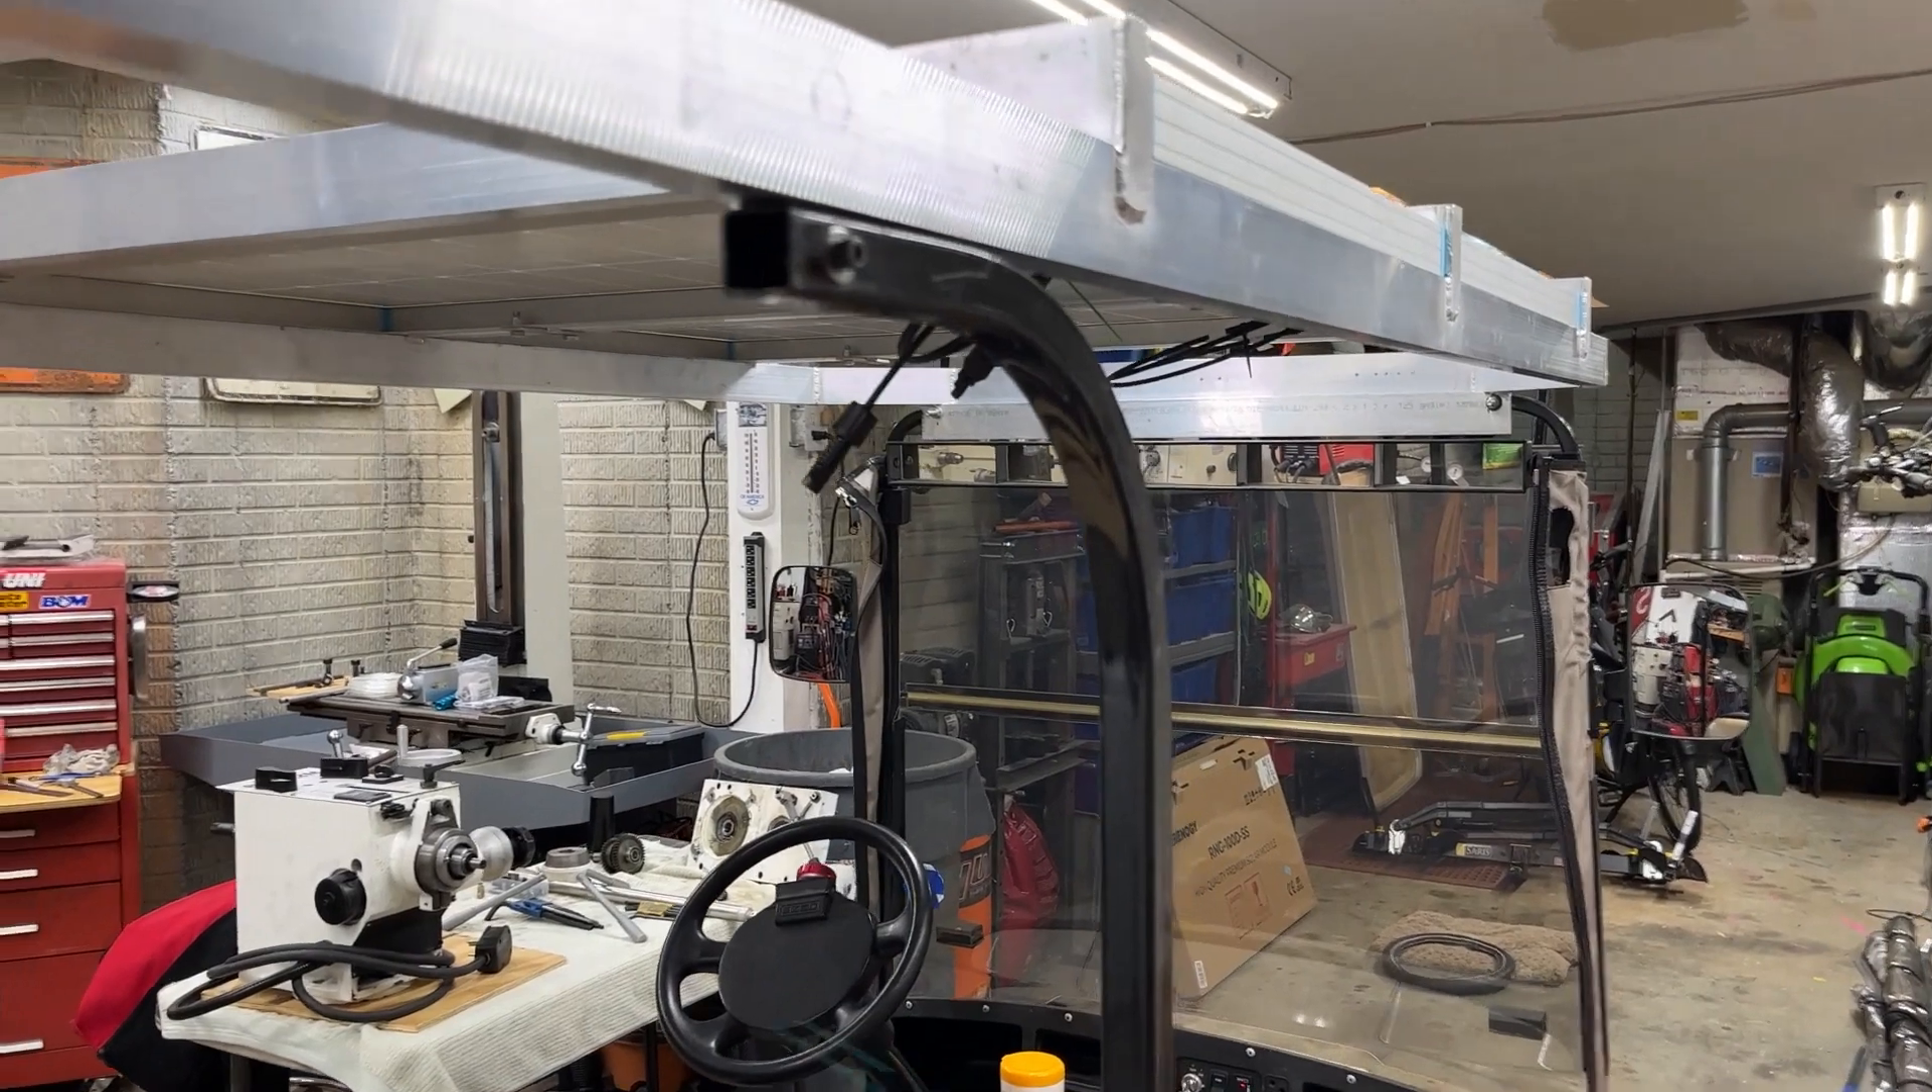All right, I got the top is on. Looking pretty good. So it was relatively simple to mount.